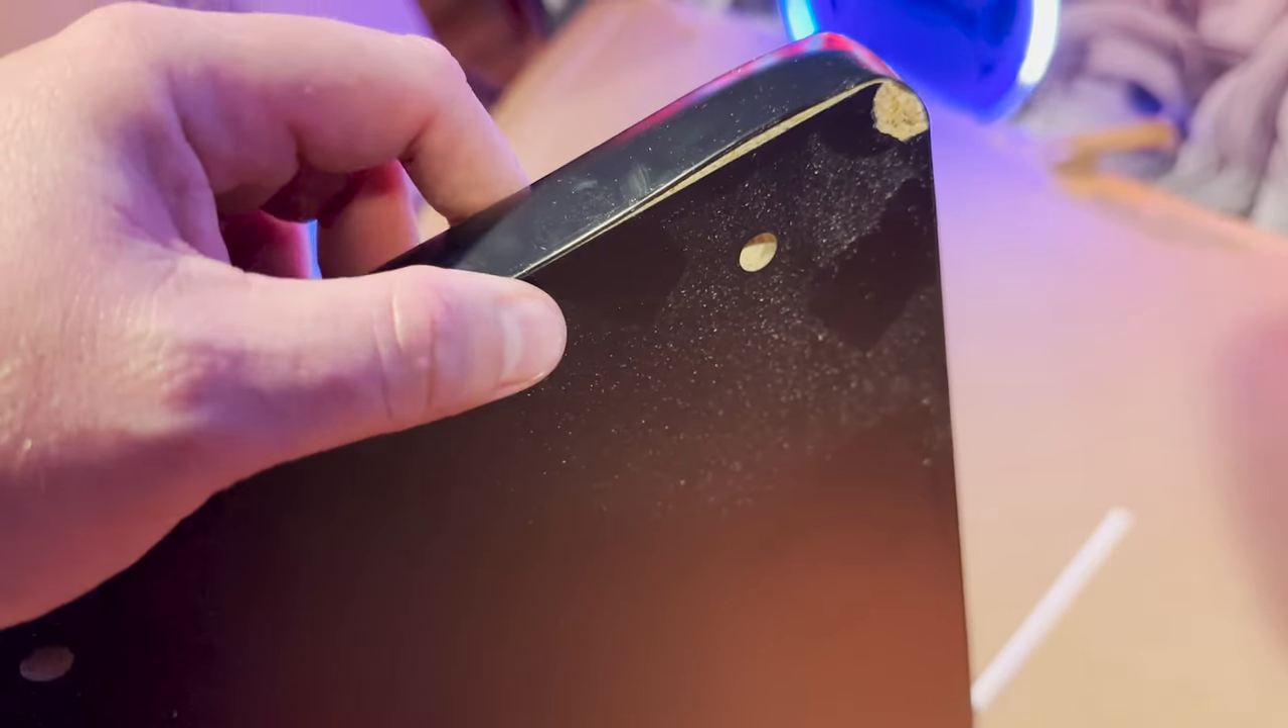And then whatever happened in this corner, the T-molding's pulling up a little bit.